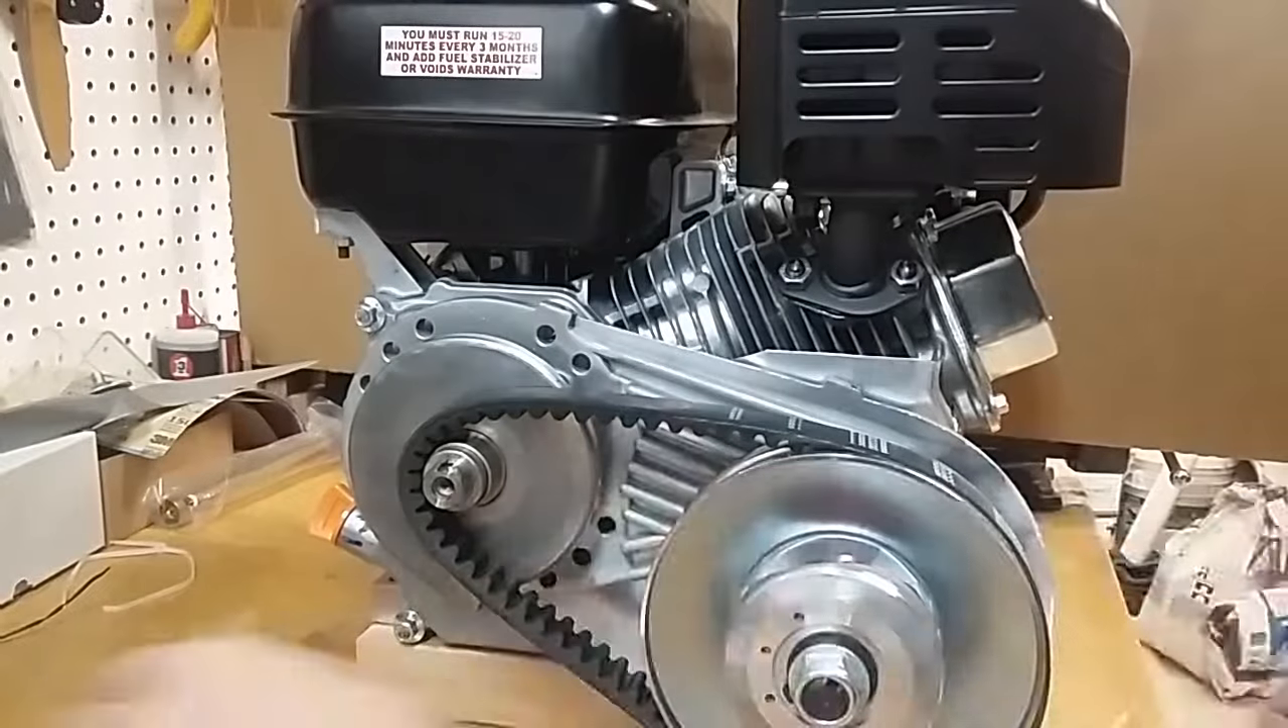Our belt is installed. Our bevel is to the outside.